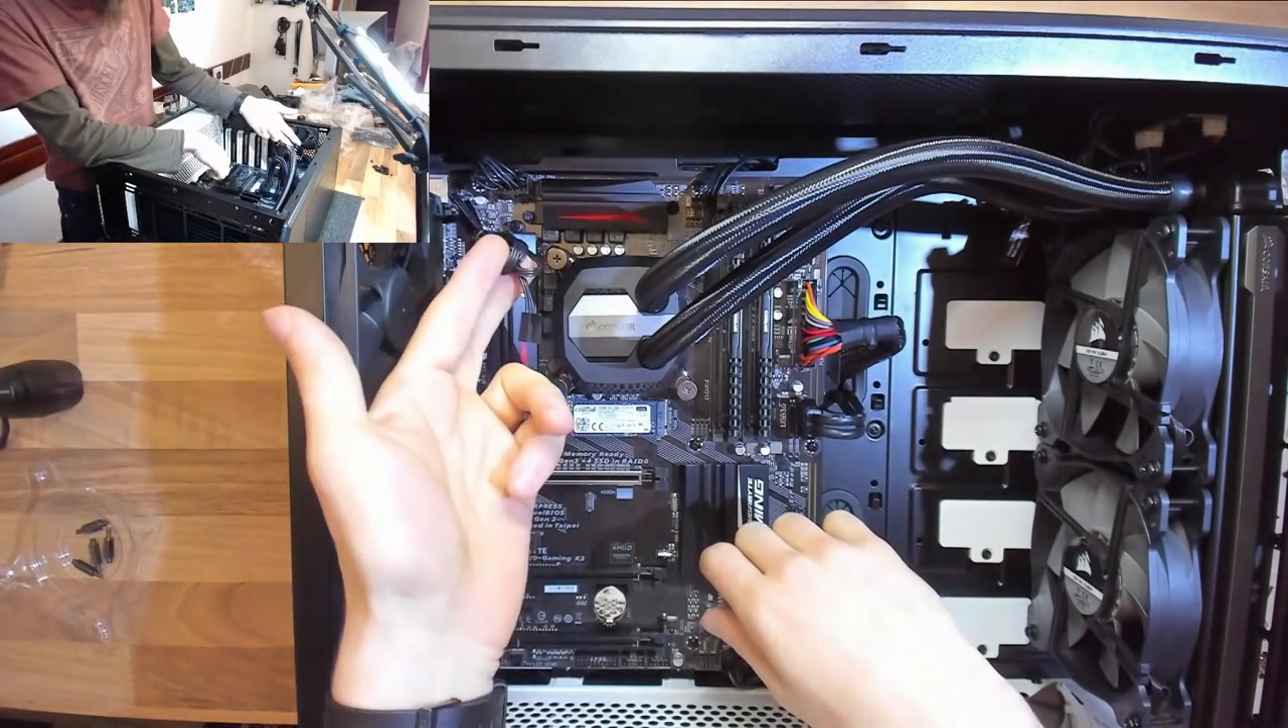Right and there's our water cooler all fitted up and all cable tidied out the way.